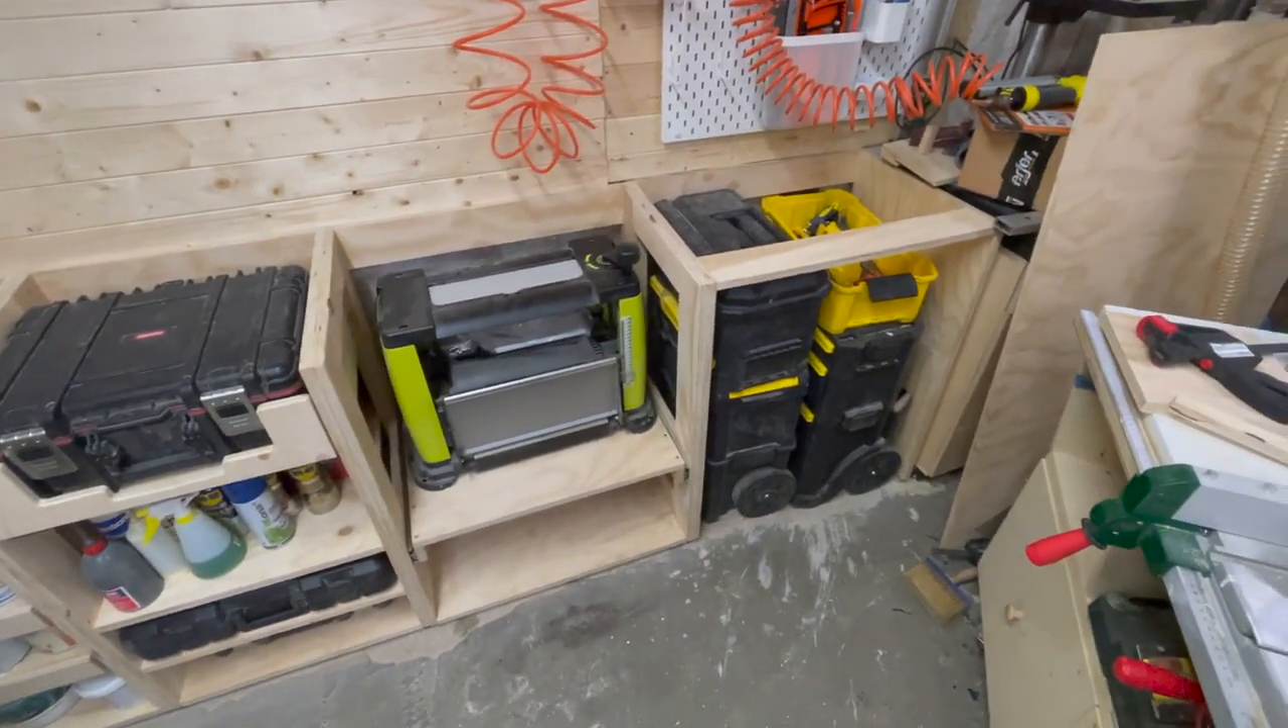Tutto il layout praticamente è pronto come possiamo vedere l'ho finito tutto è anche già tutto riempito manca solo il top.